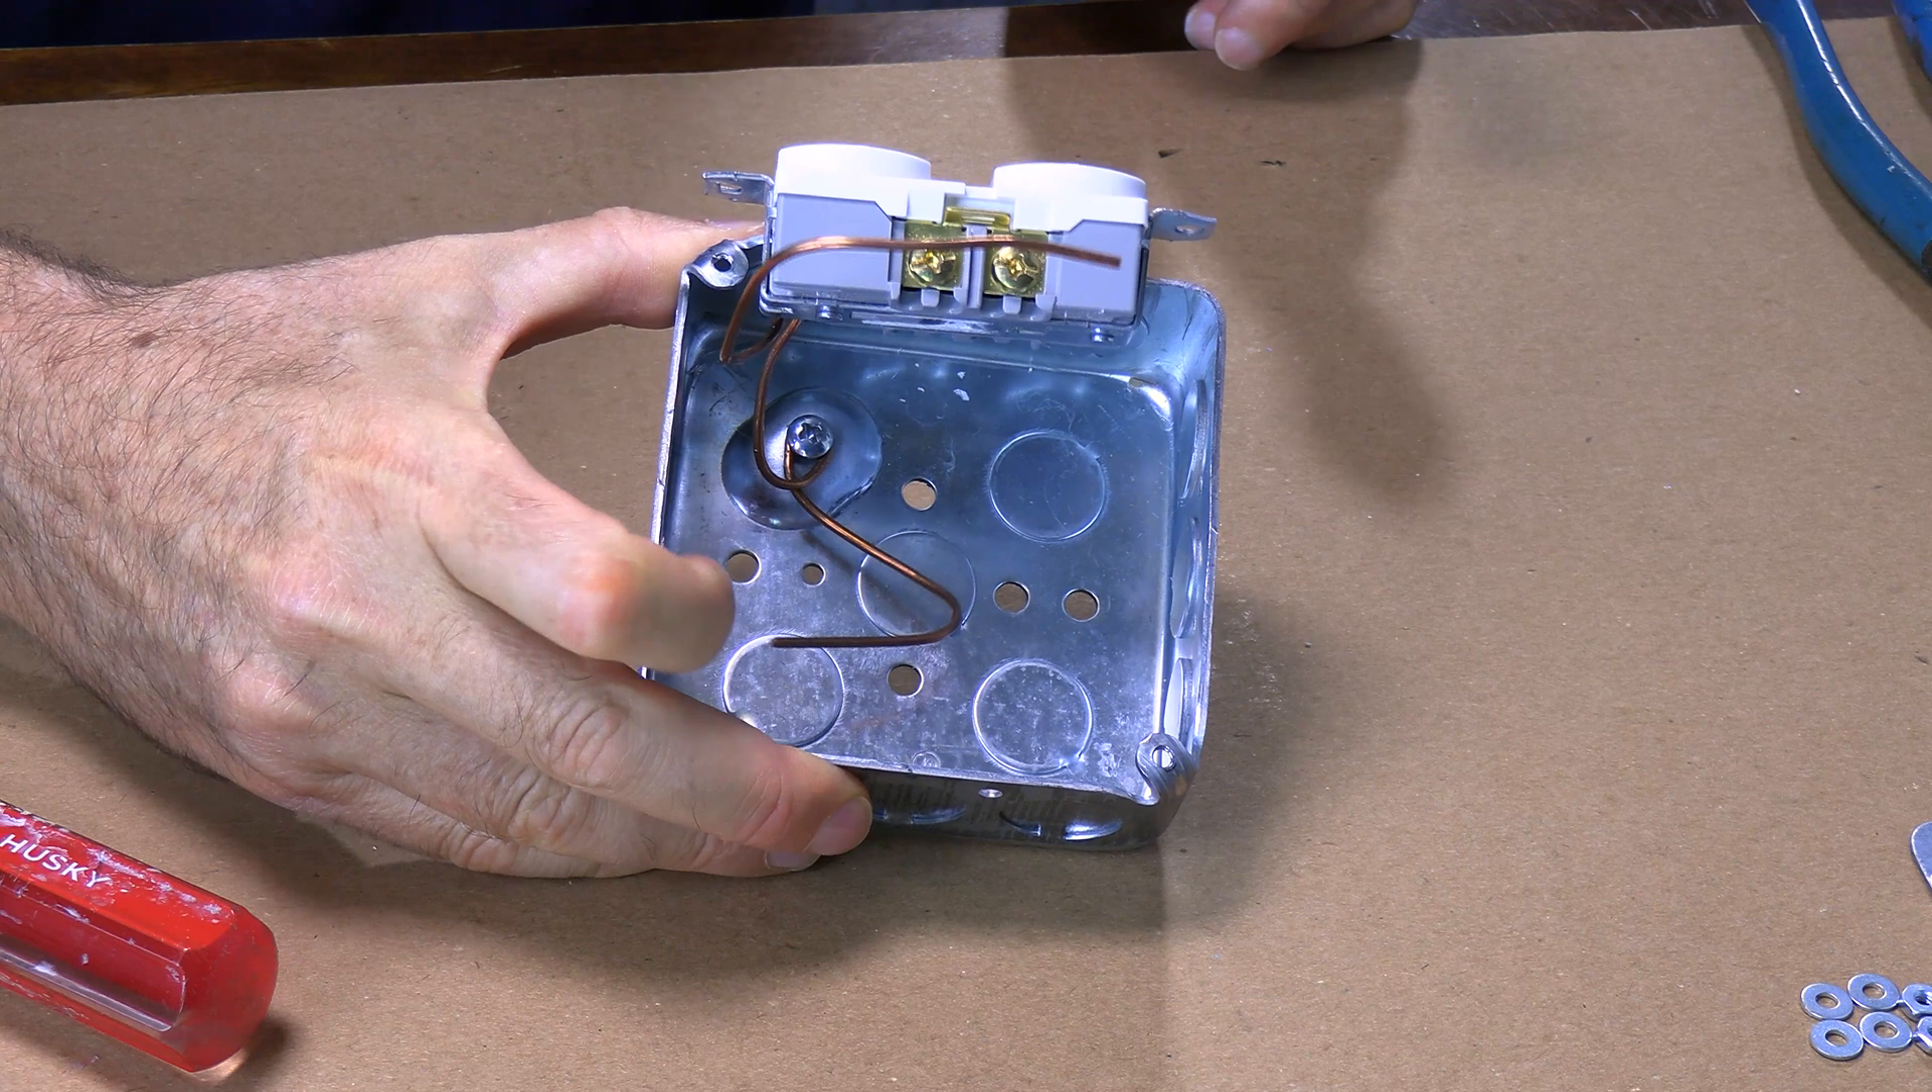I've got a piece of ground wire looped around the ground screw in the box right there.